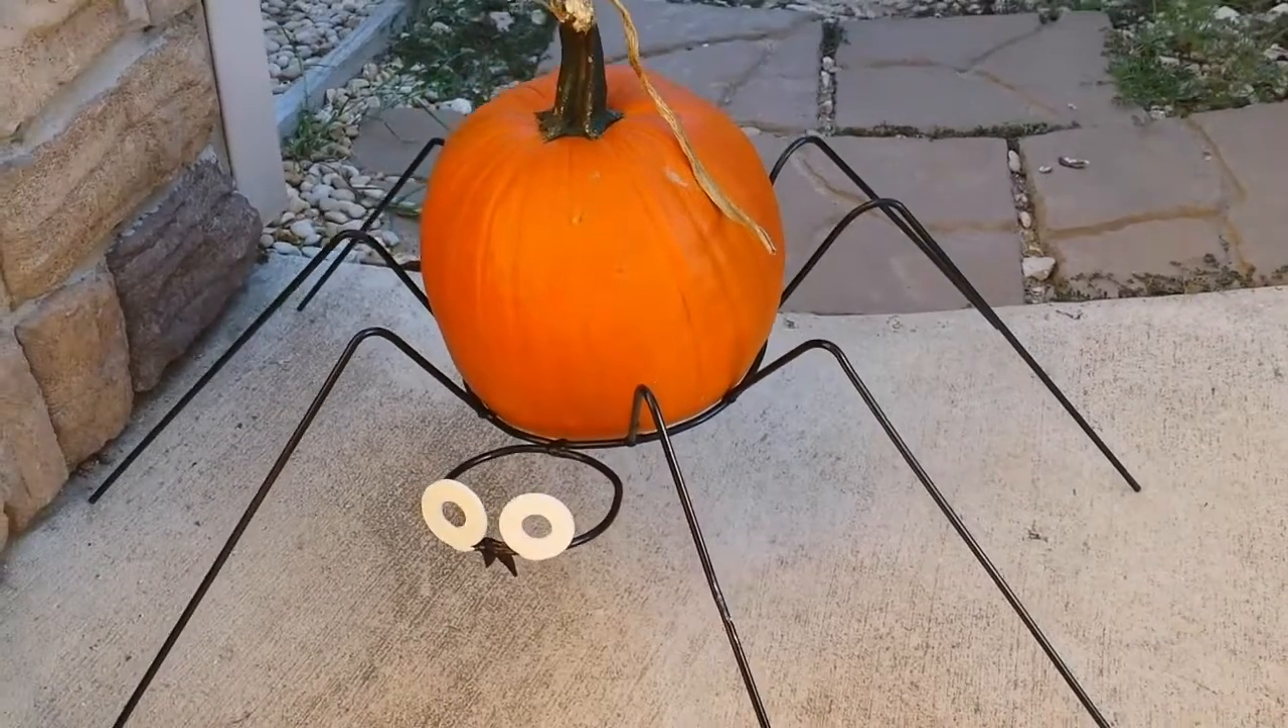Well, there's the spider all finished with a prop pumpkin in it.